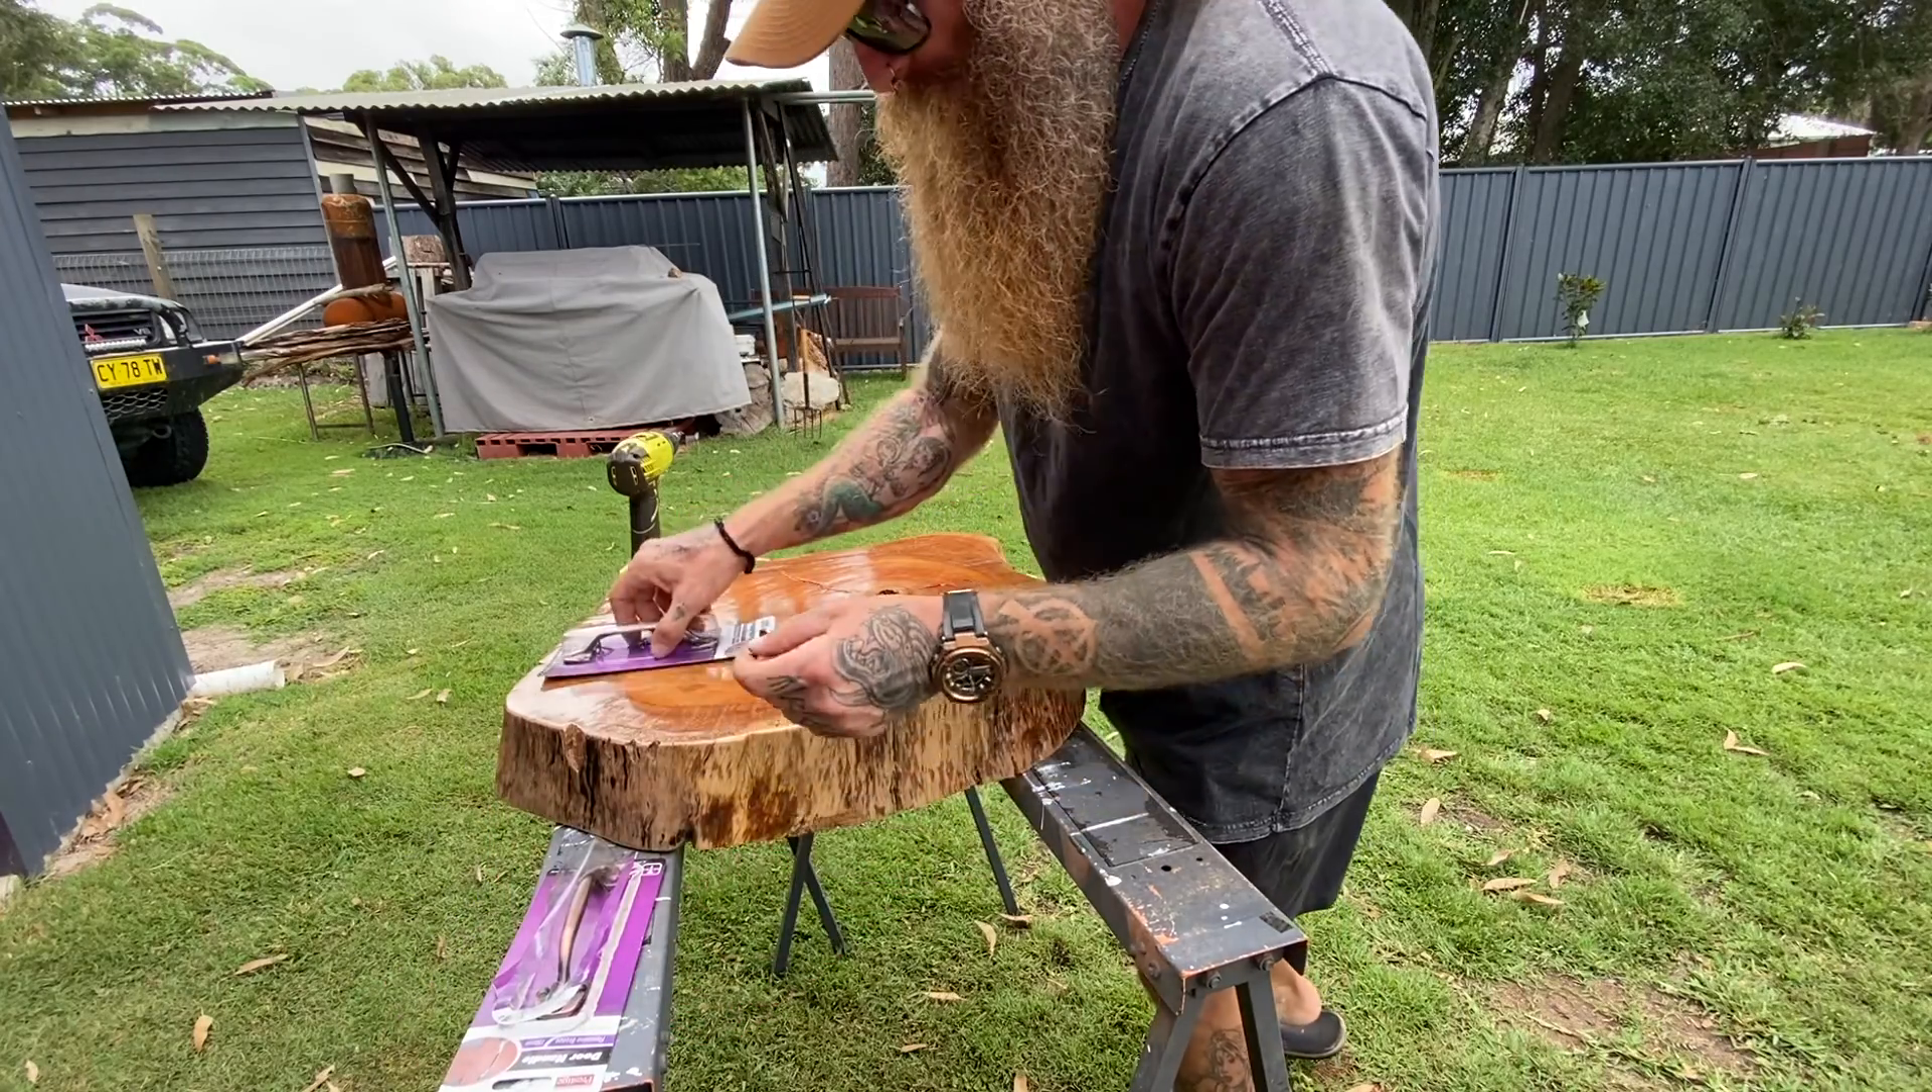I'm happy with the finished product, I've got some handles to go on.